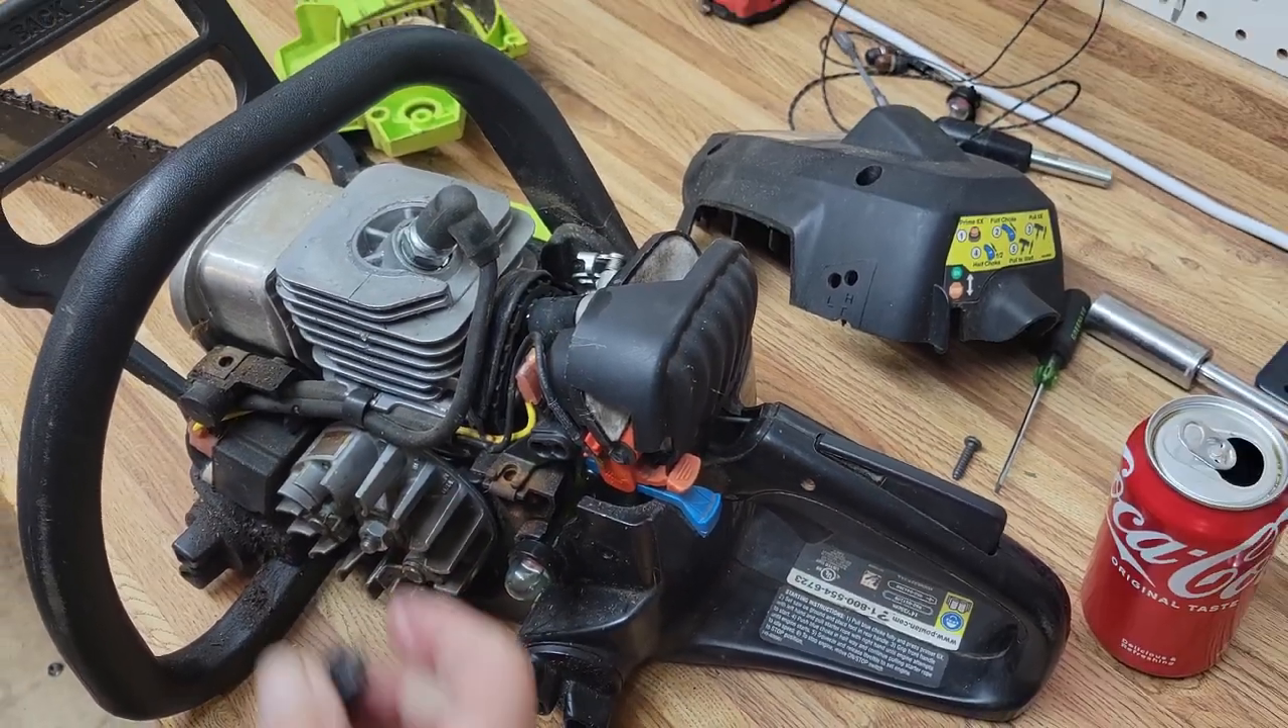I'll put our covers back on we're finished.